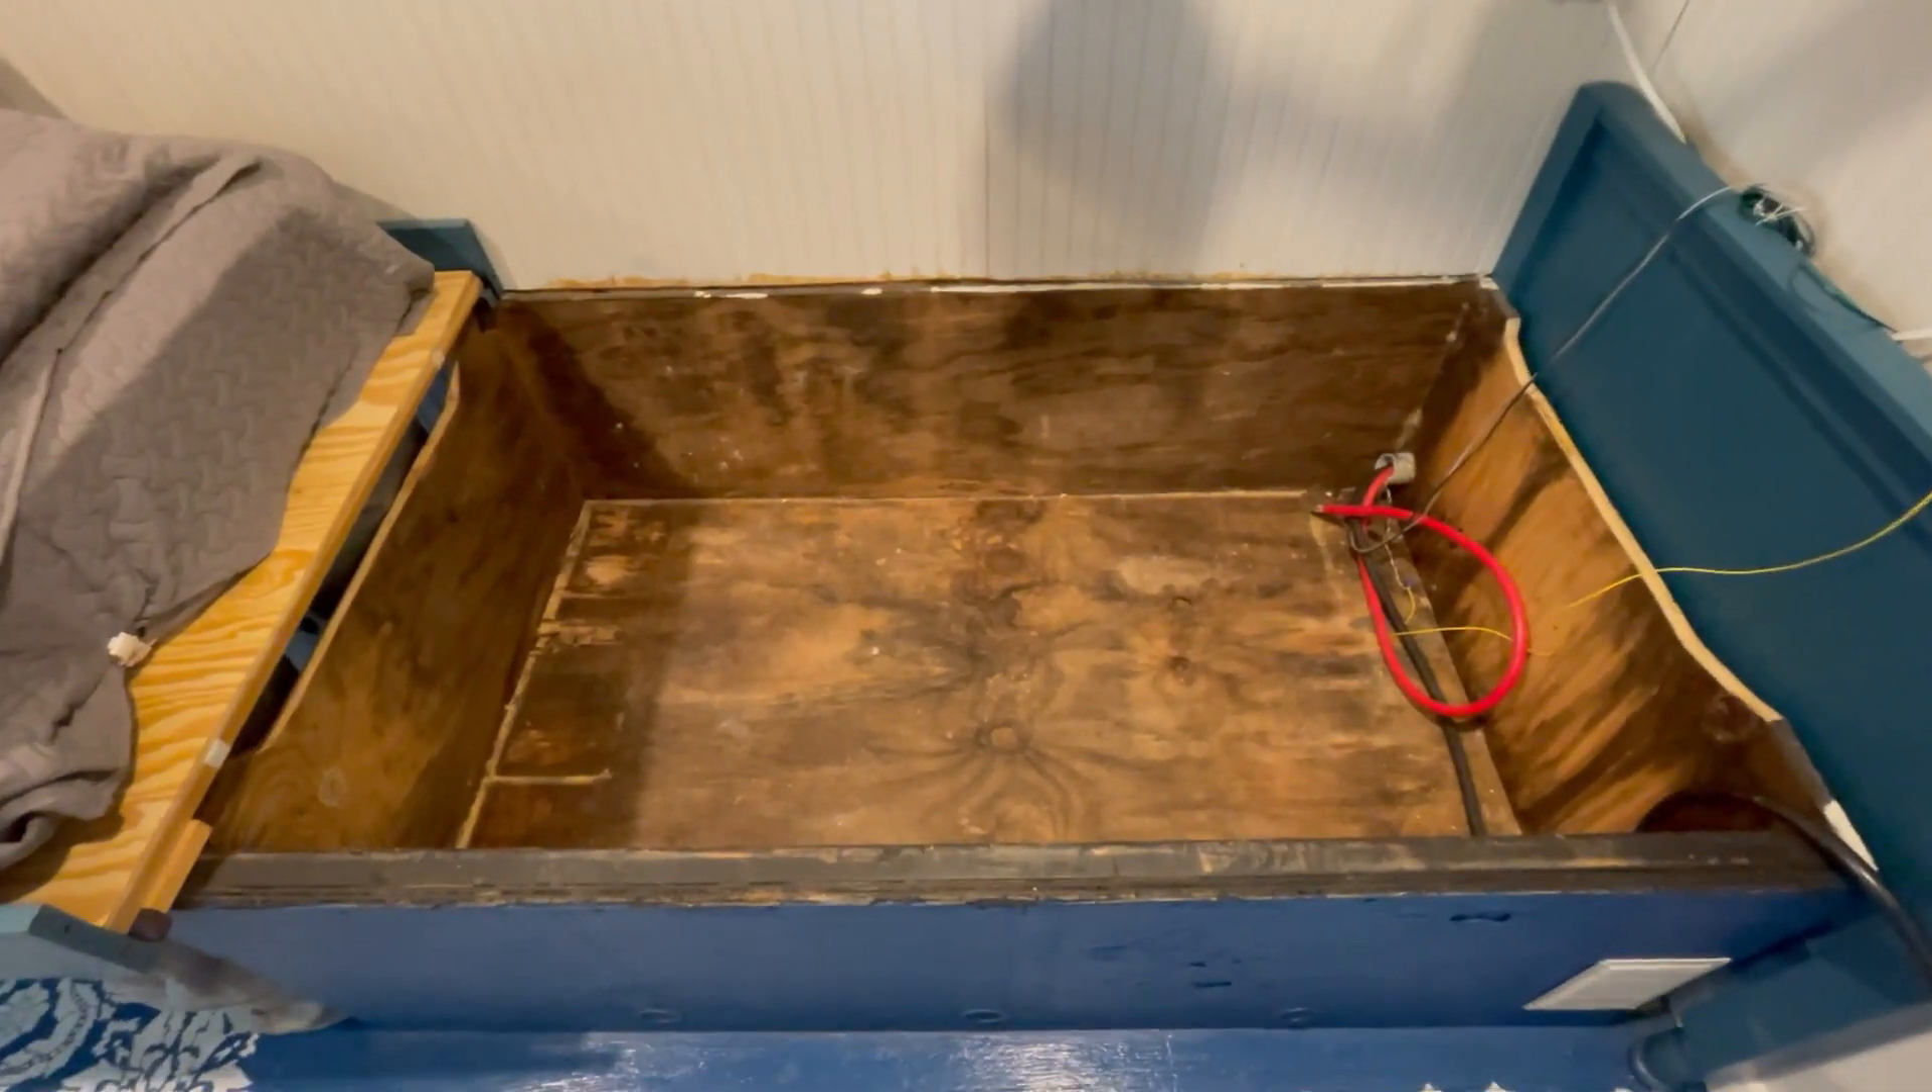The battery sarcophagus is now empty.